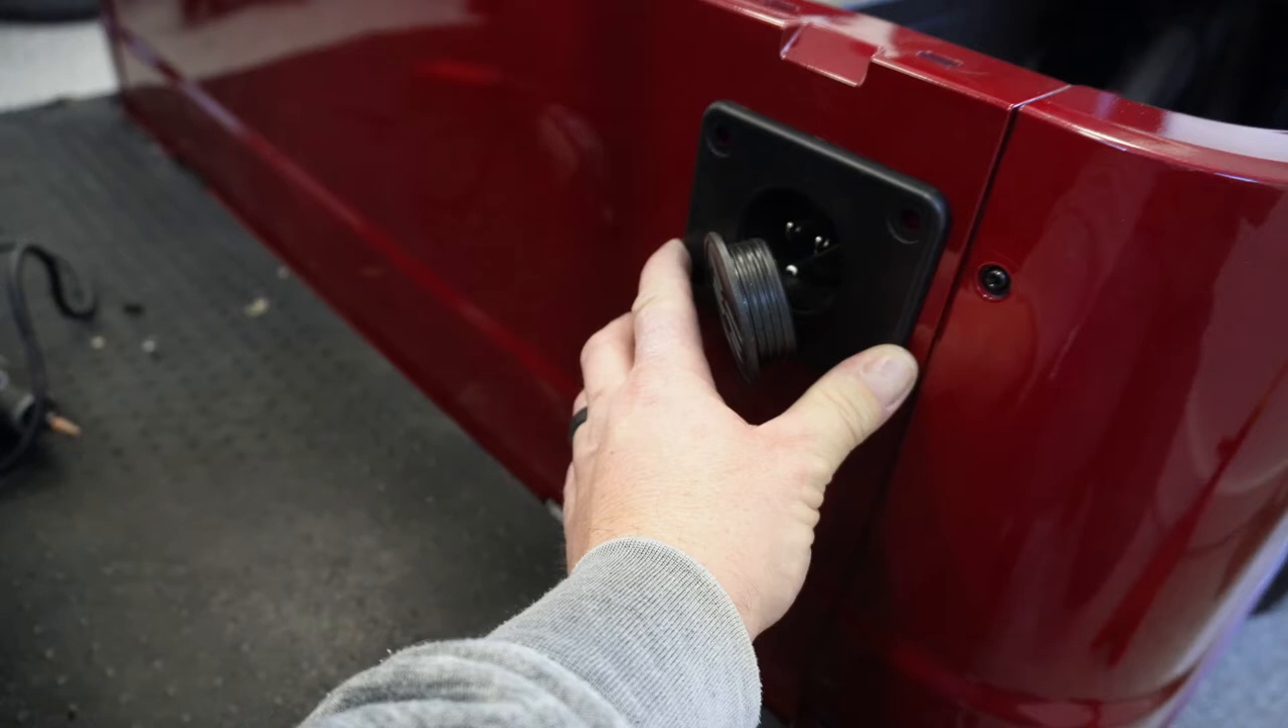So I don't have the plug-in riveted in yet but that won't be a big deal just a couple of holes.